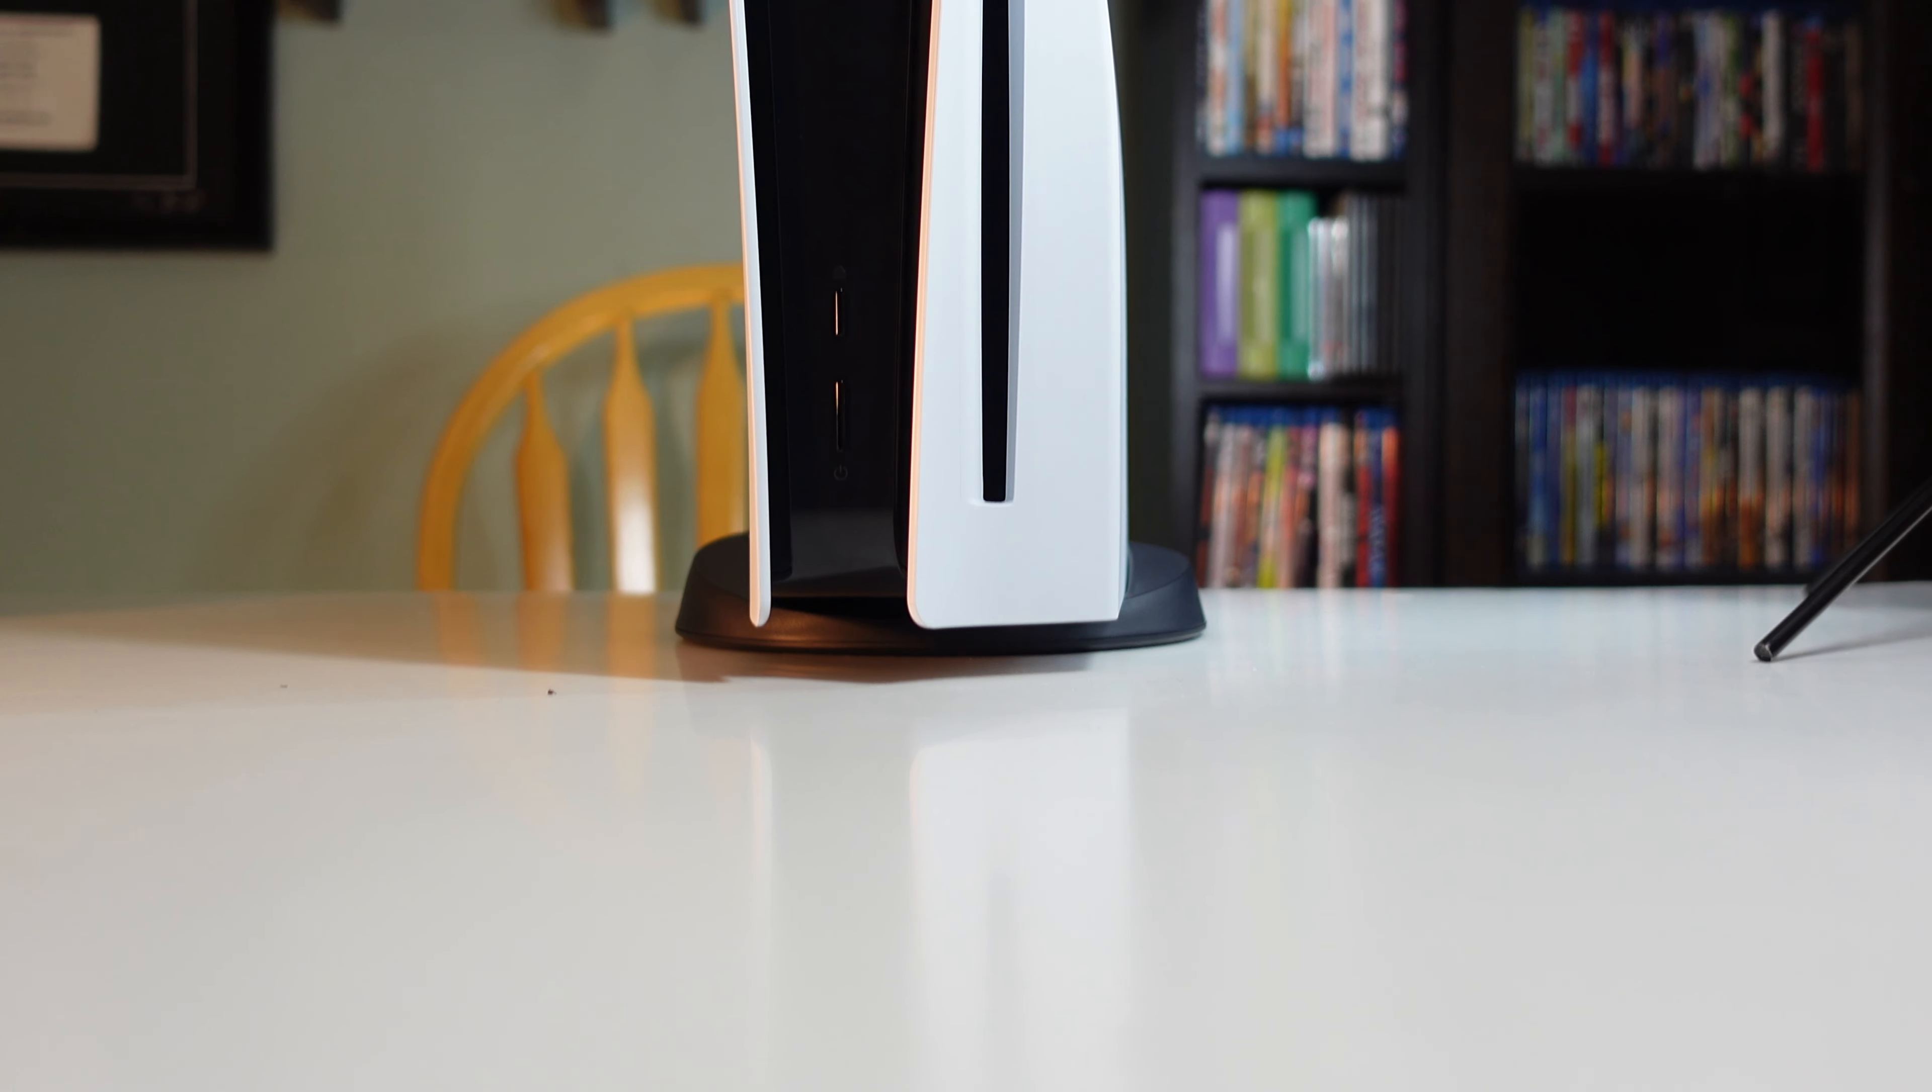Alright, and so as you can see right here, my PS5 is on the vertical stand. So I got to take that off first before you can open it at all.